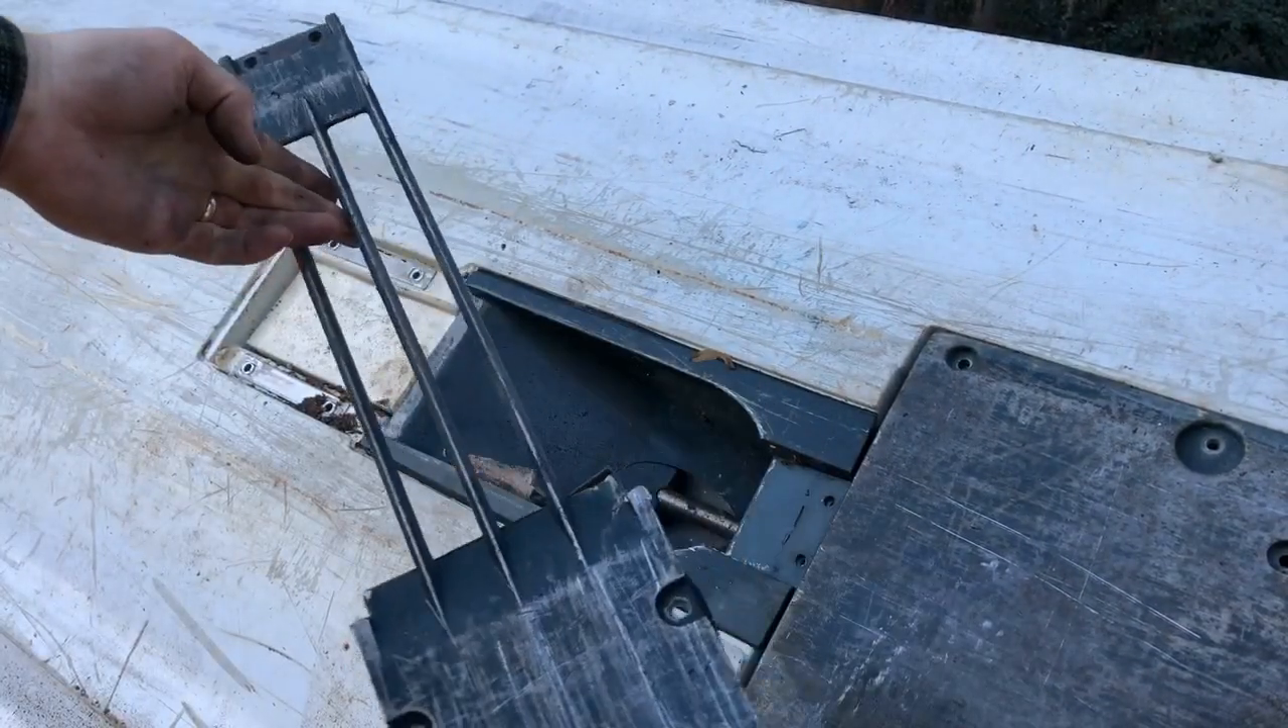I went ahead and pulled that grate off, which protects the intake for the pump and continued looking at the whole thing and was wondering what was next.